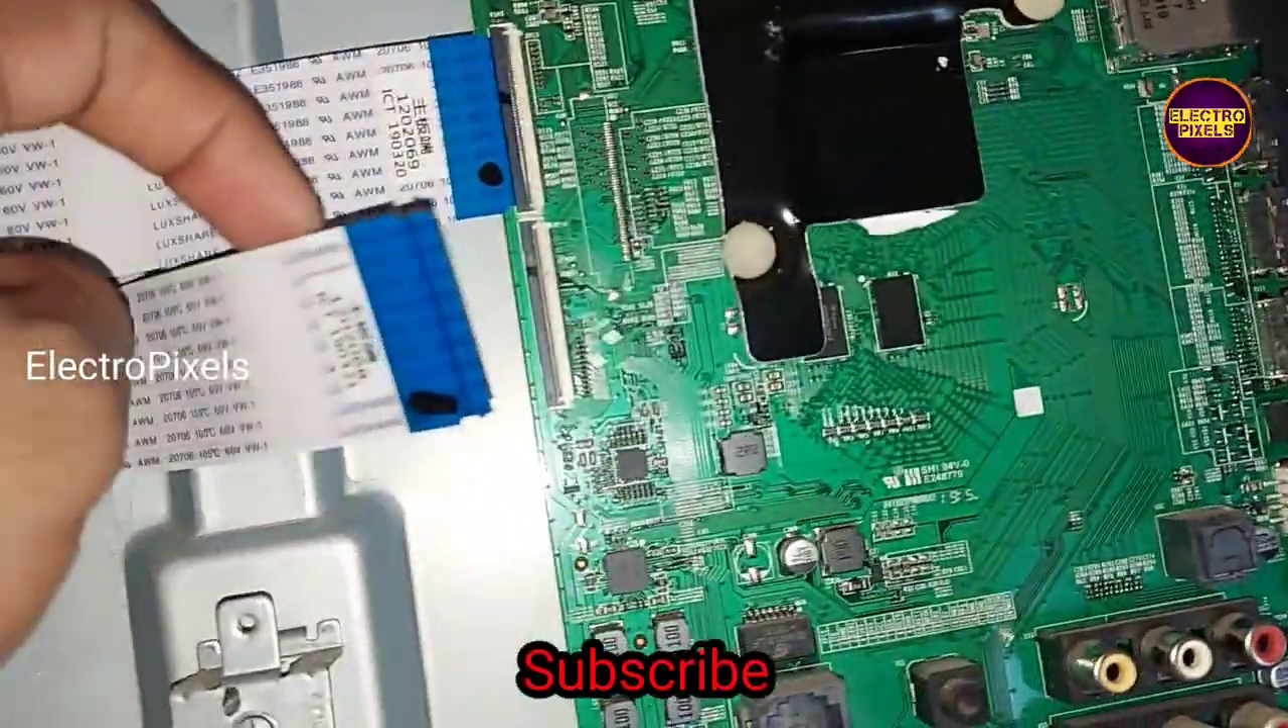Now we removed the one side ffc cable.